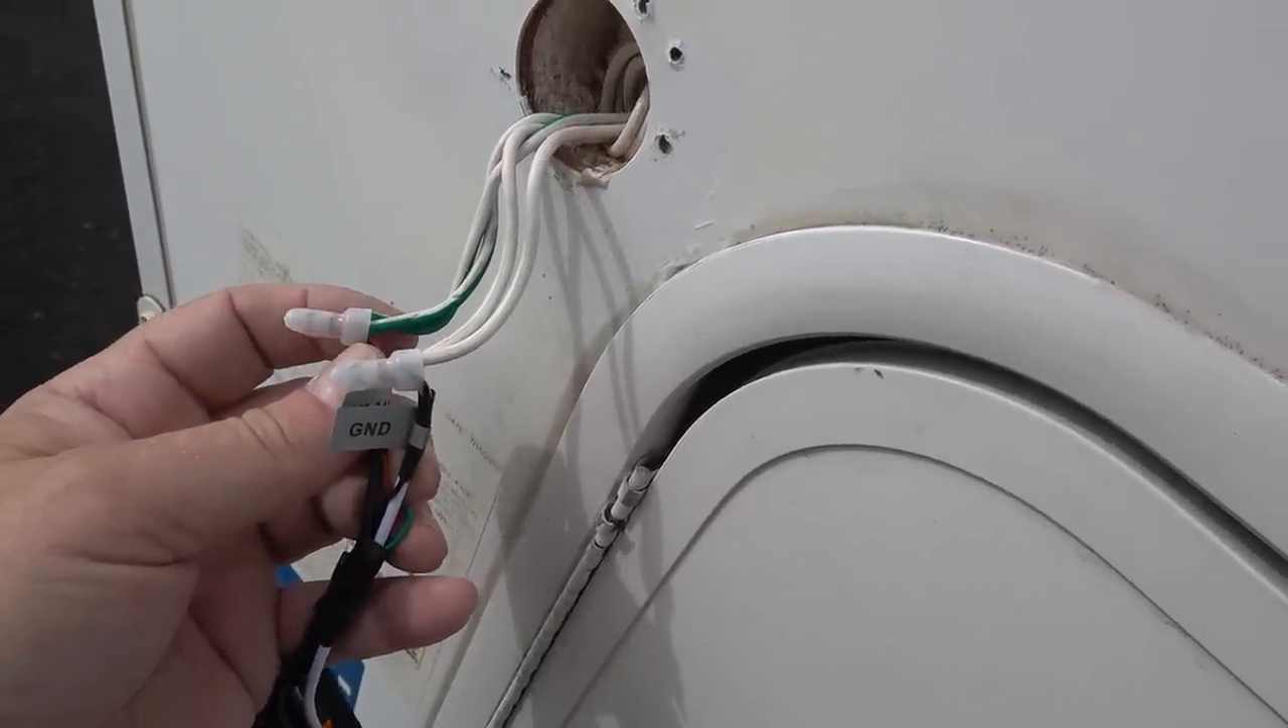And then the pure white wires are negative ground. So I just attached those with the crimp connectors they gave me.